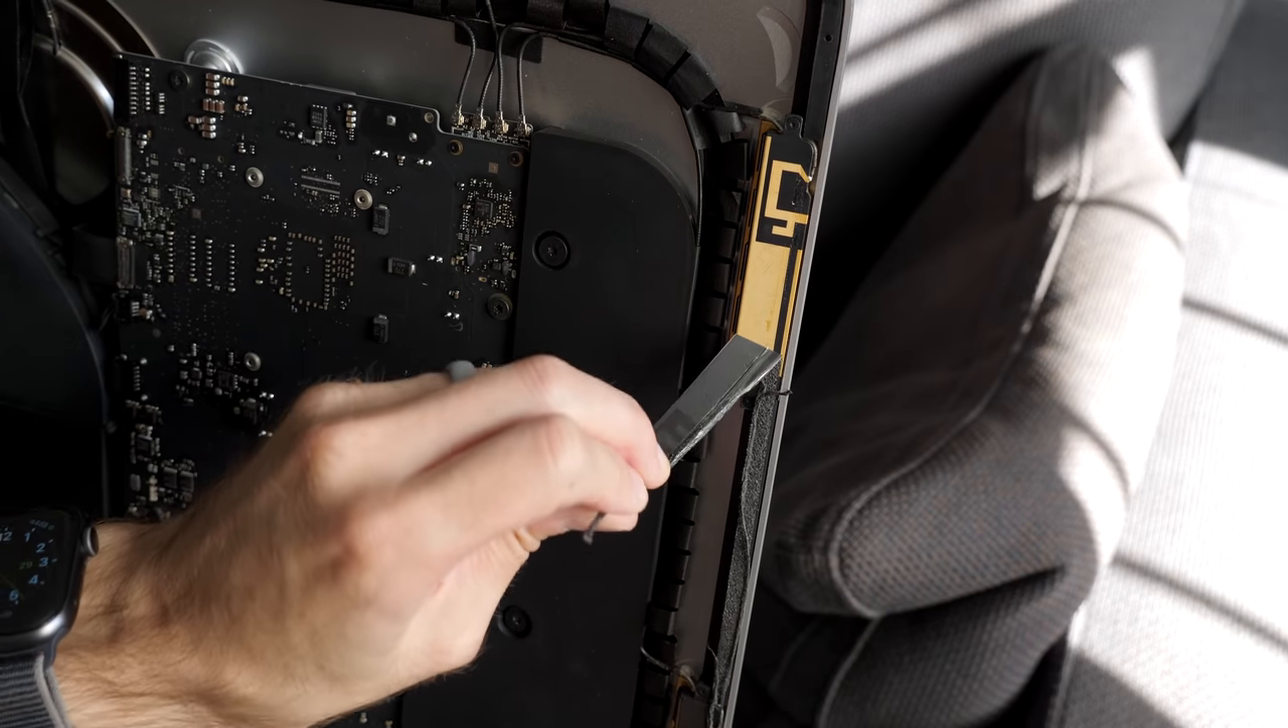The new drive is installed, but I can't just put the screen back on yet. I still have to deal with removing what's left of all this old adhesive.